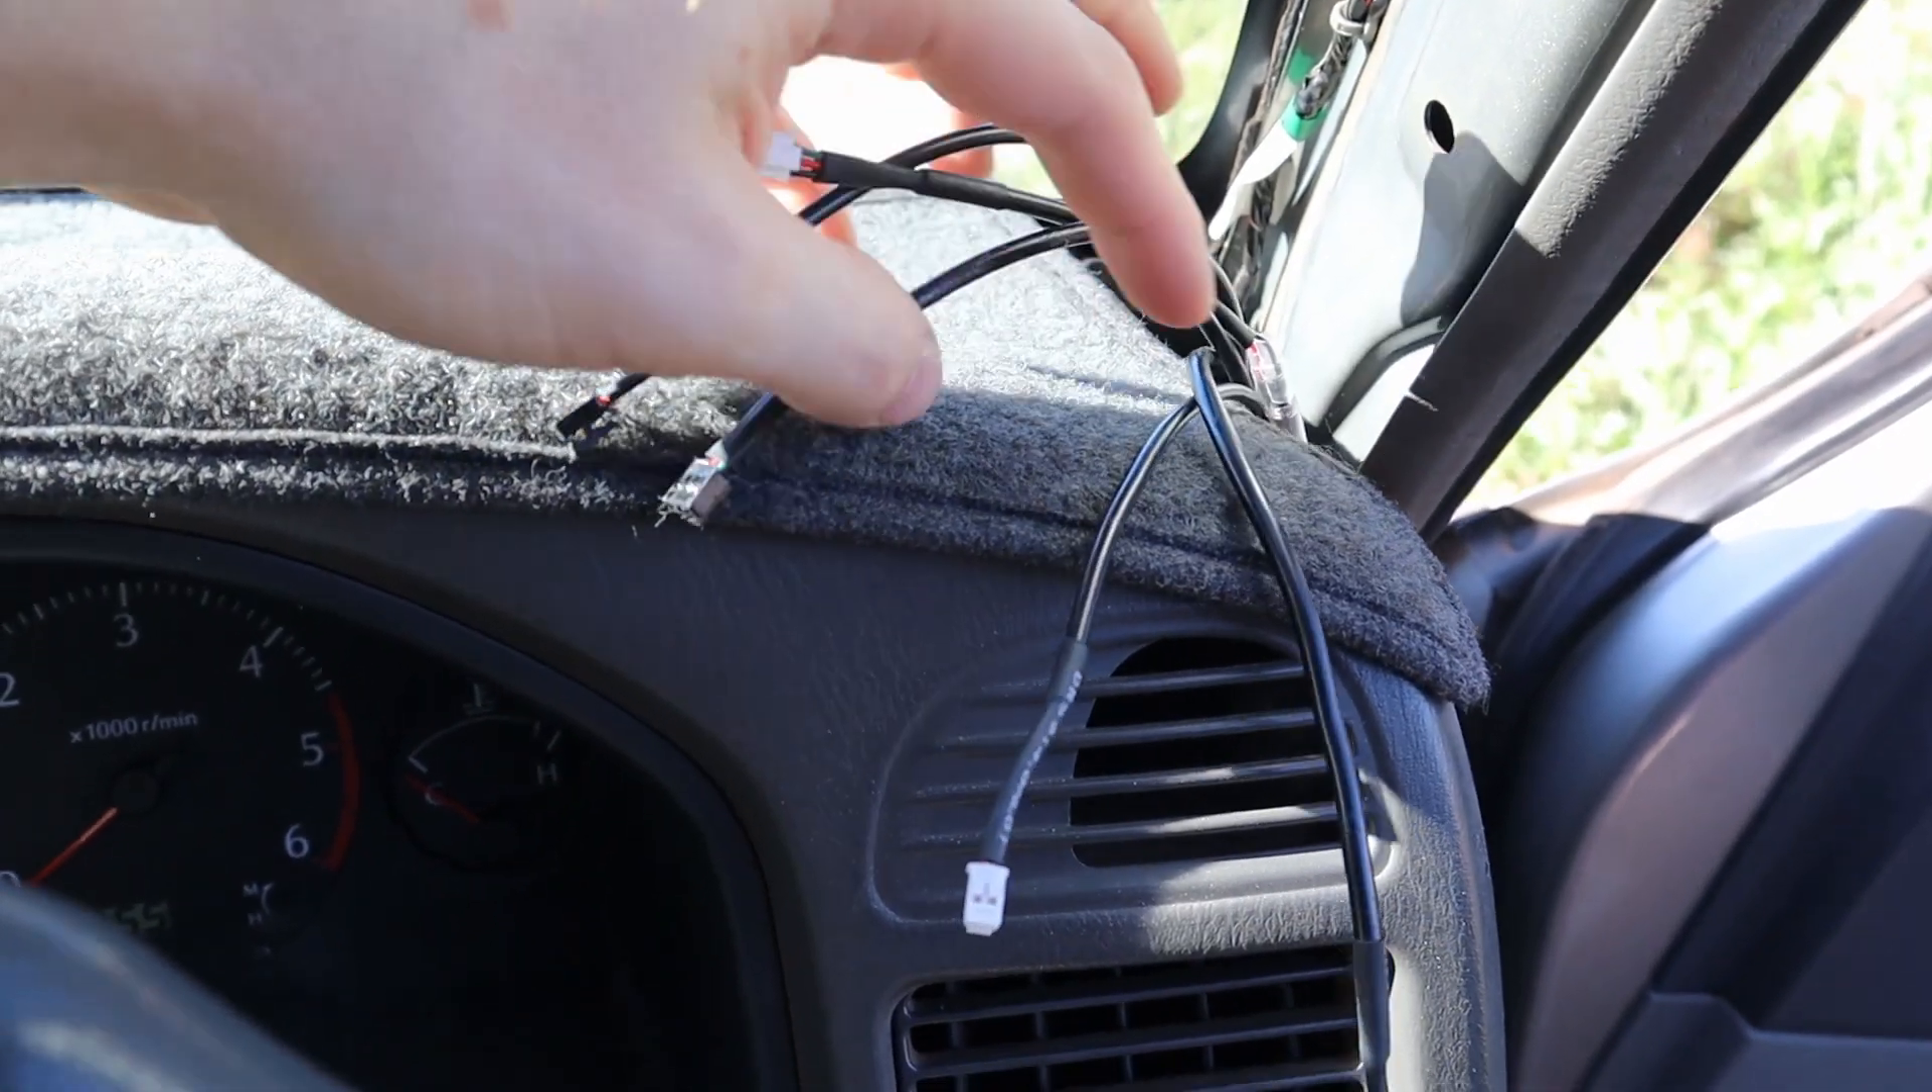So there's all of our wires up.